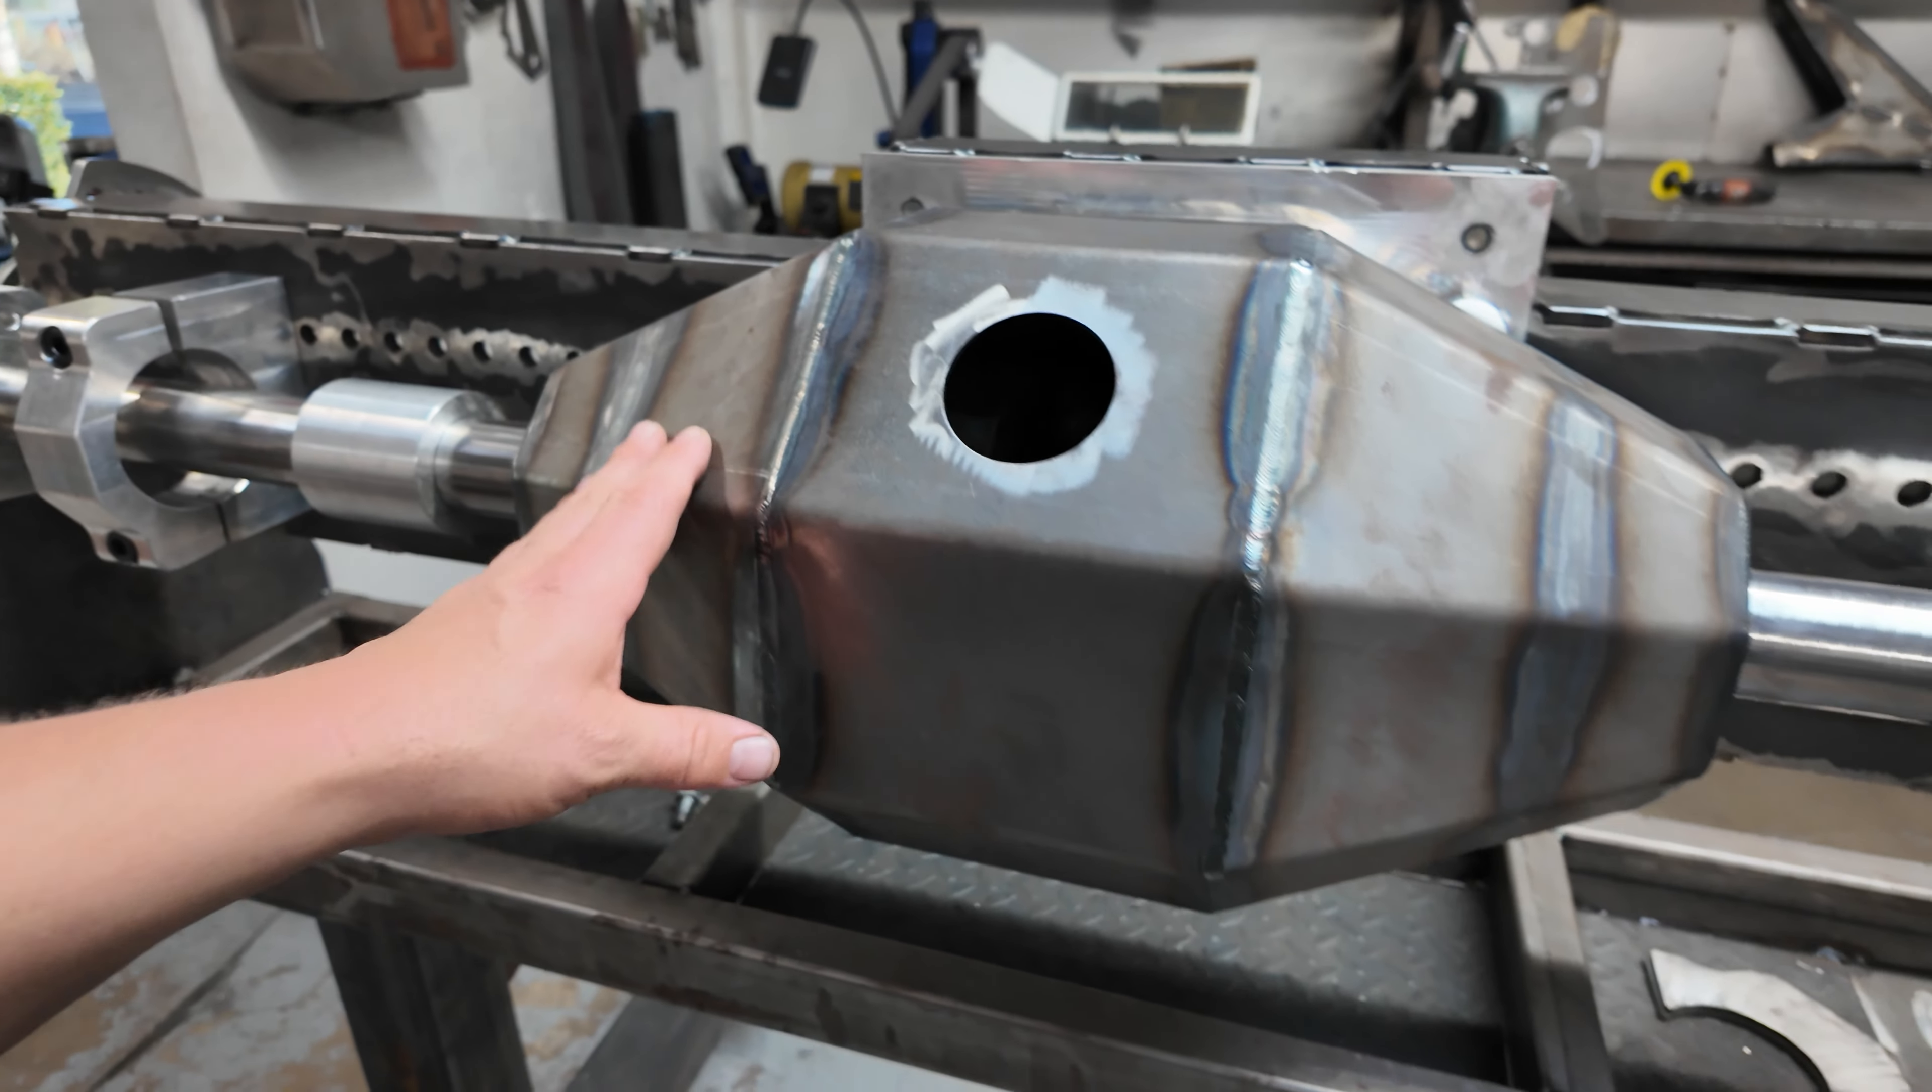This center piece is already welded together you see all this is one piece you can see the heat affected zone from the inner bulkhead.